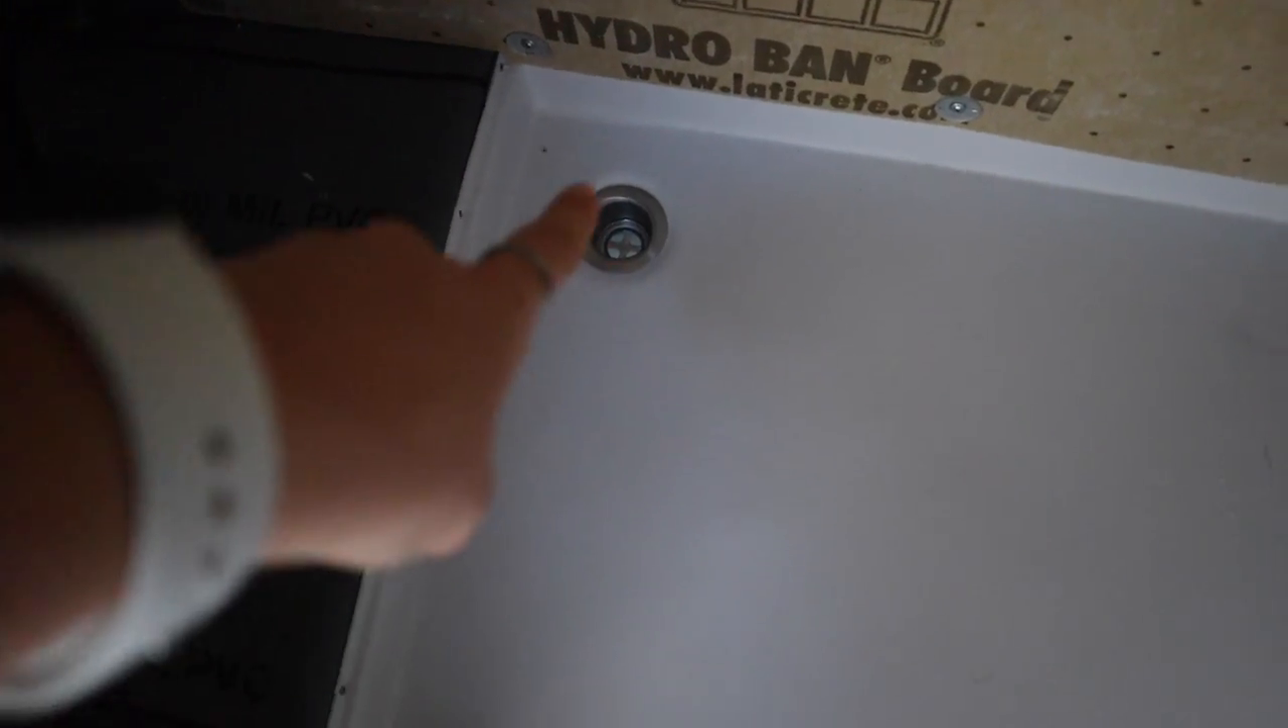And then I got my shower pan down in here.